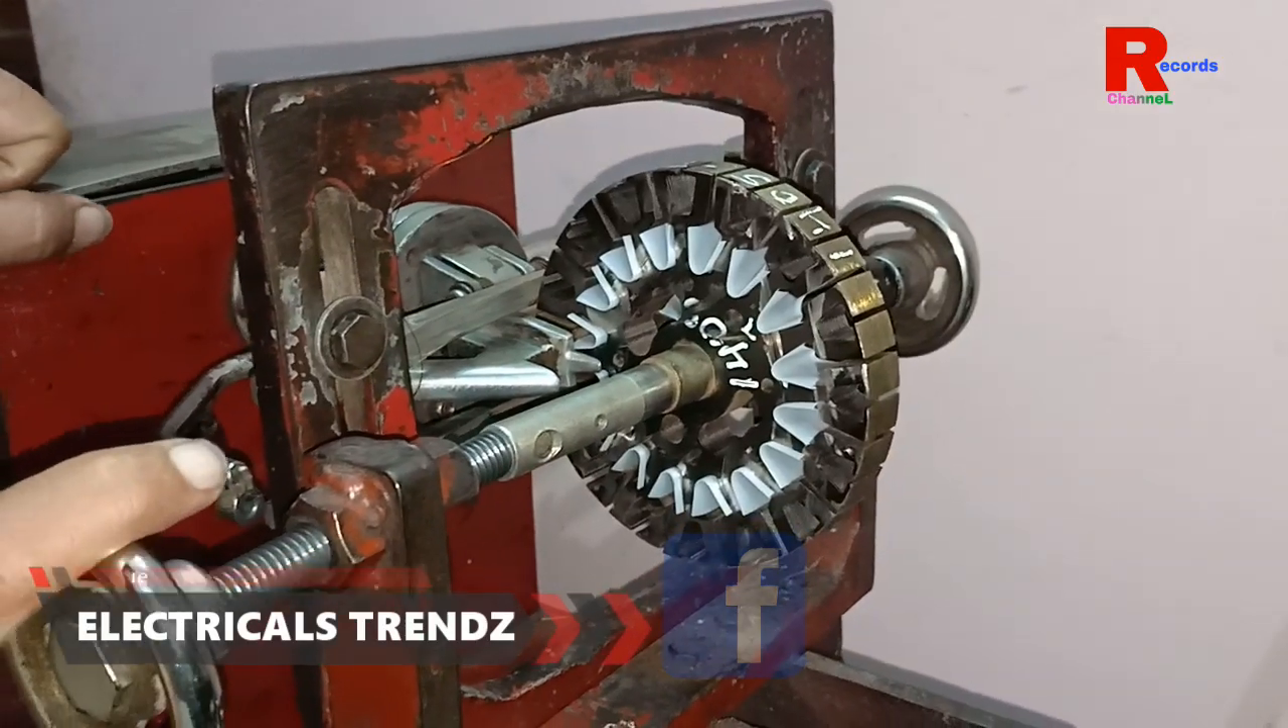अब हमारा जो स्टेटर है सैट हो चुका है।